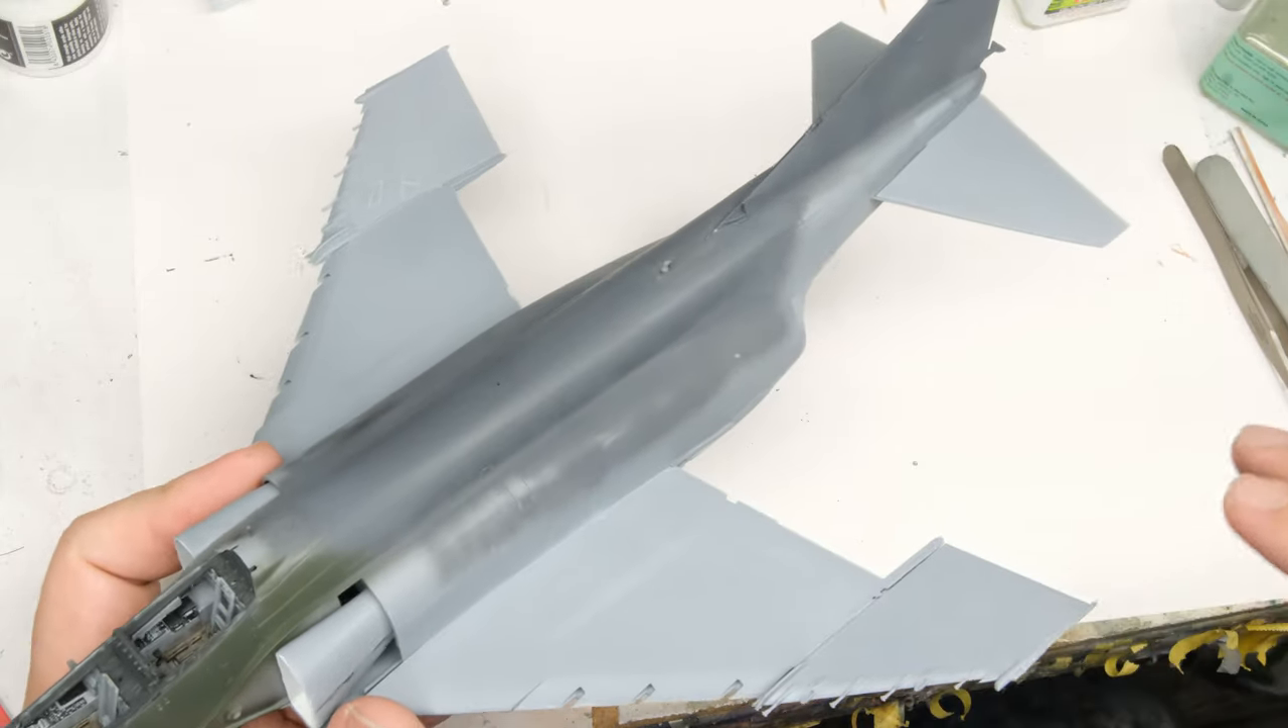I've got the fuselage together.